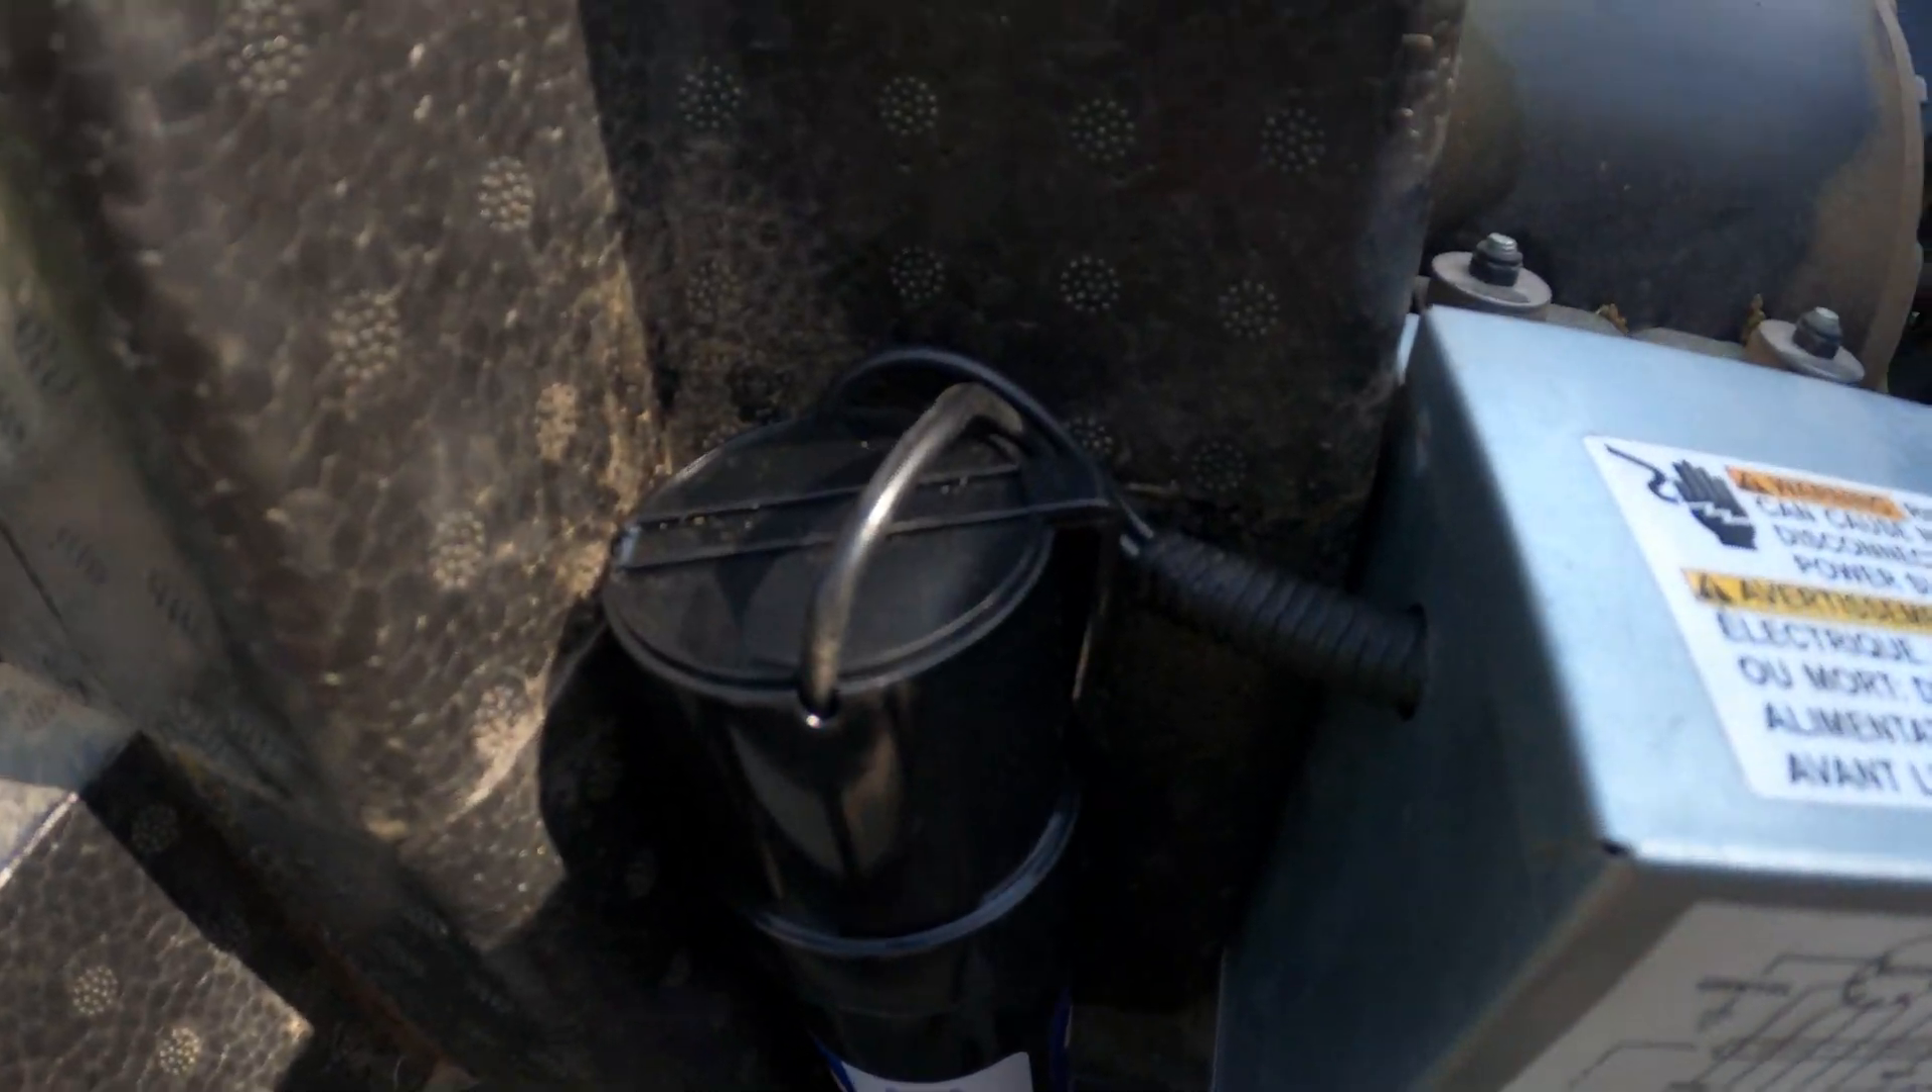So I took a little piece of this wire protective sleeve and I put it on the wire right there going in the hole because I don't want that jagged edge to obviously ground out those wires.